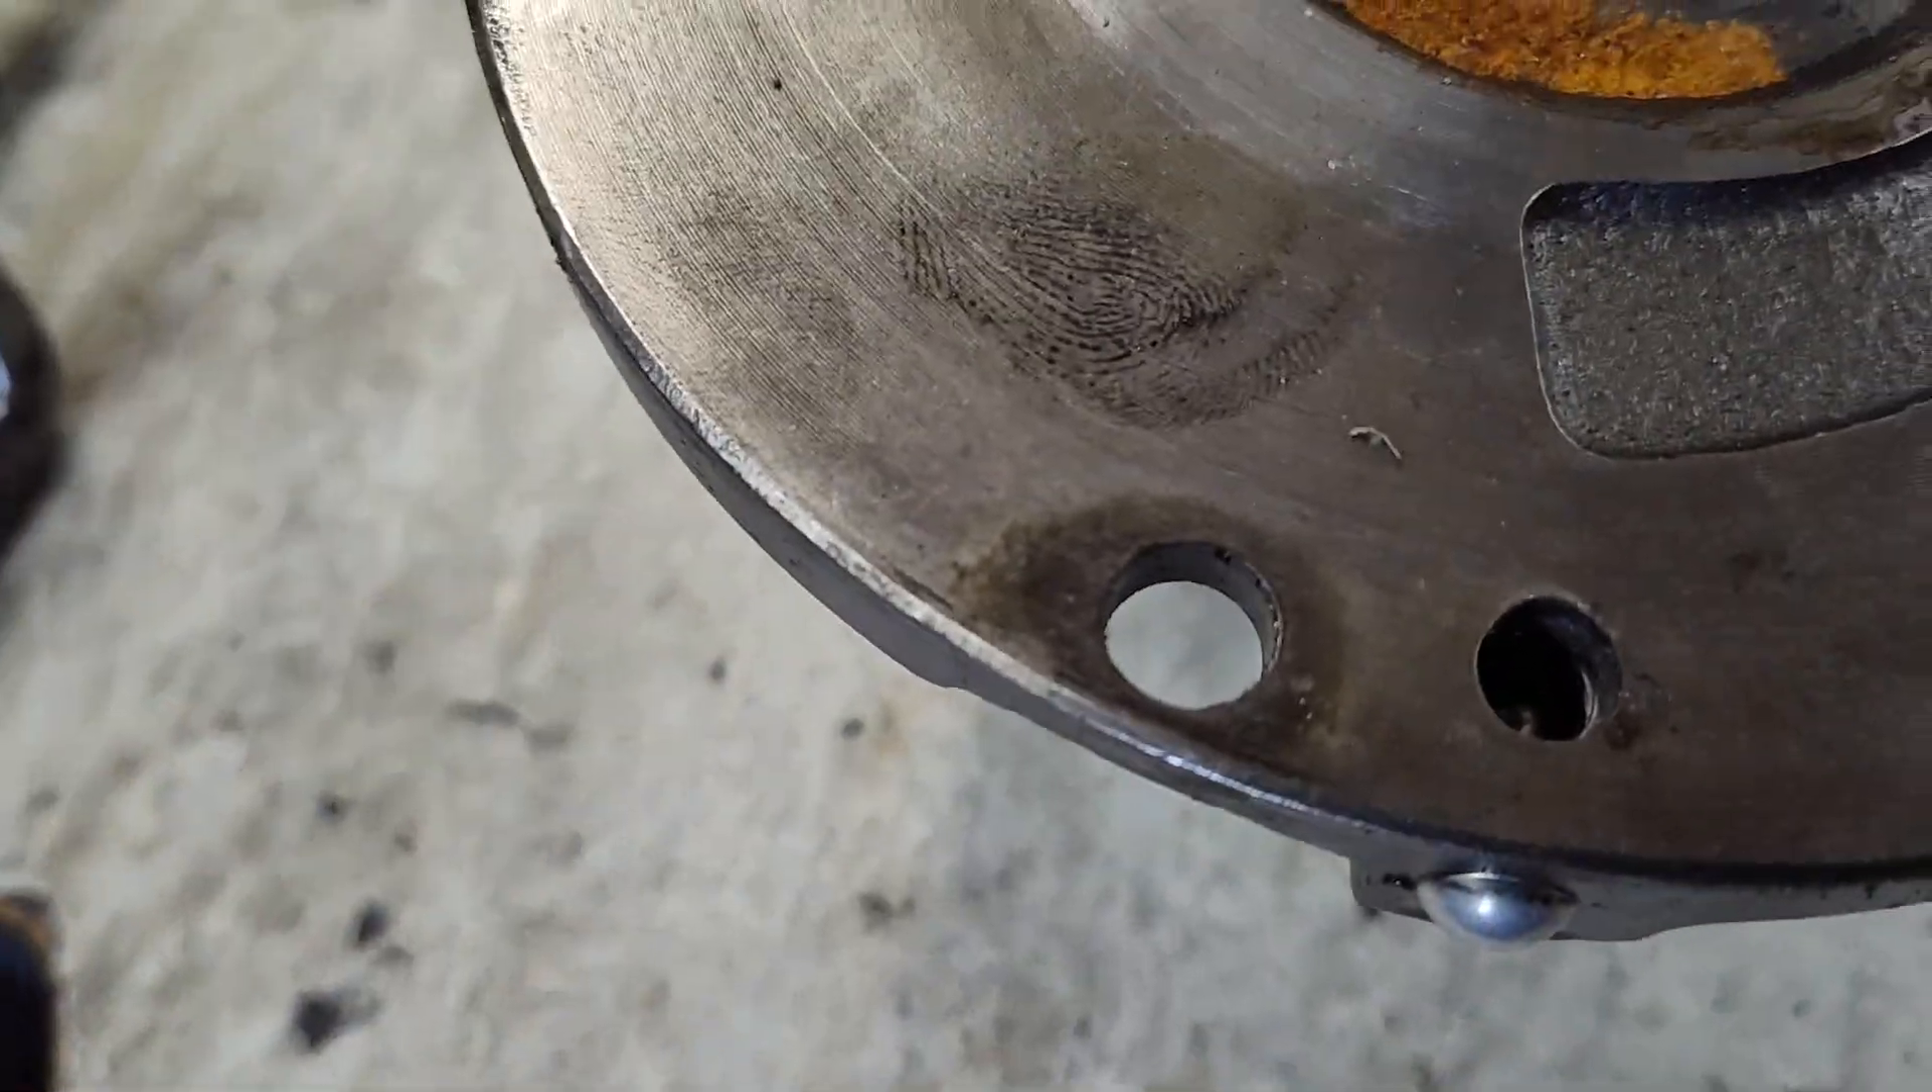So, you can see that ball kind of sticking out now.